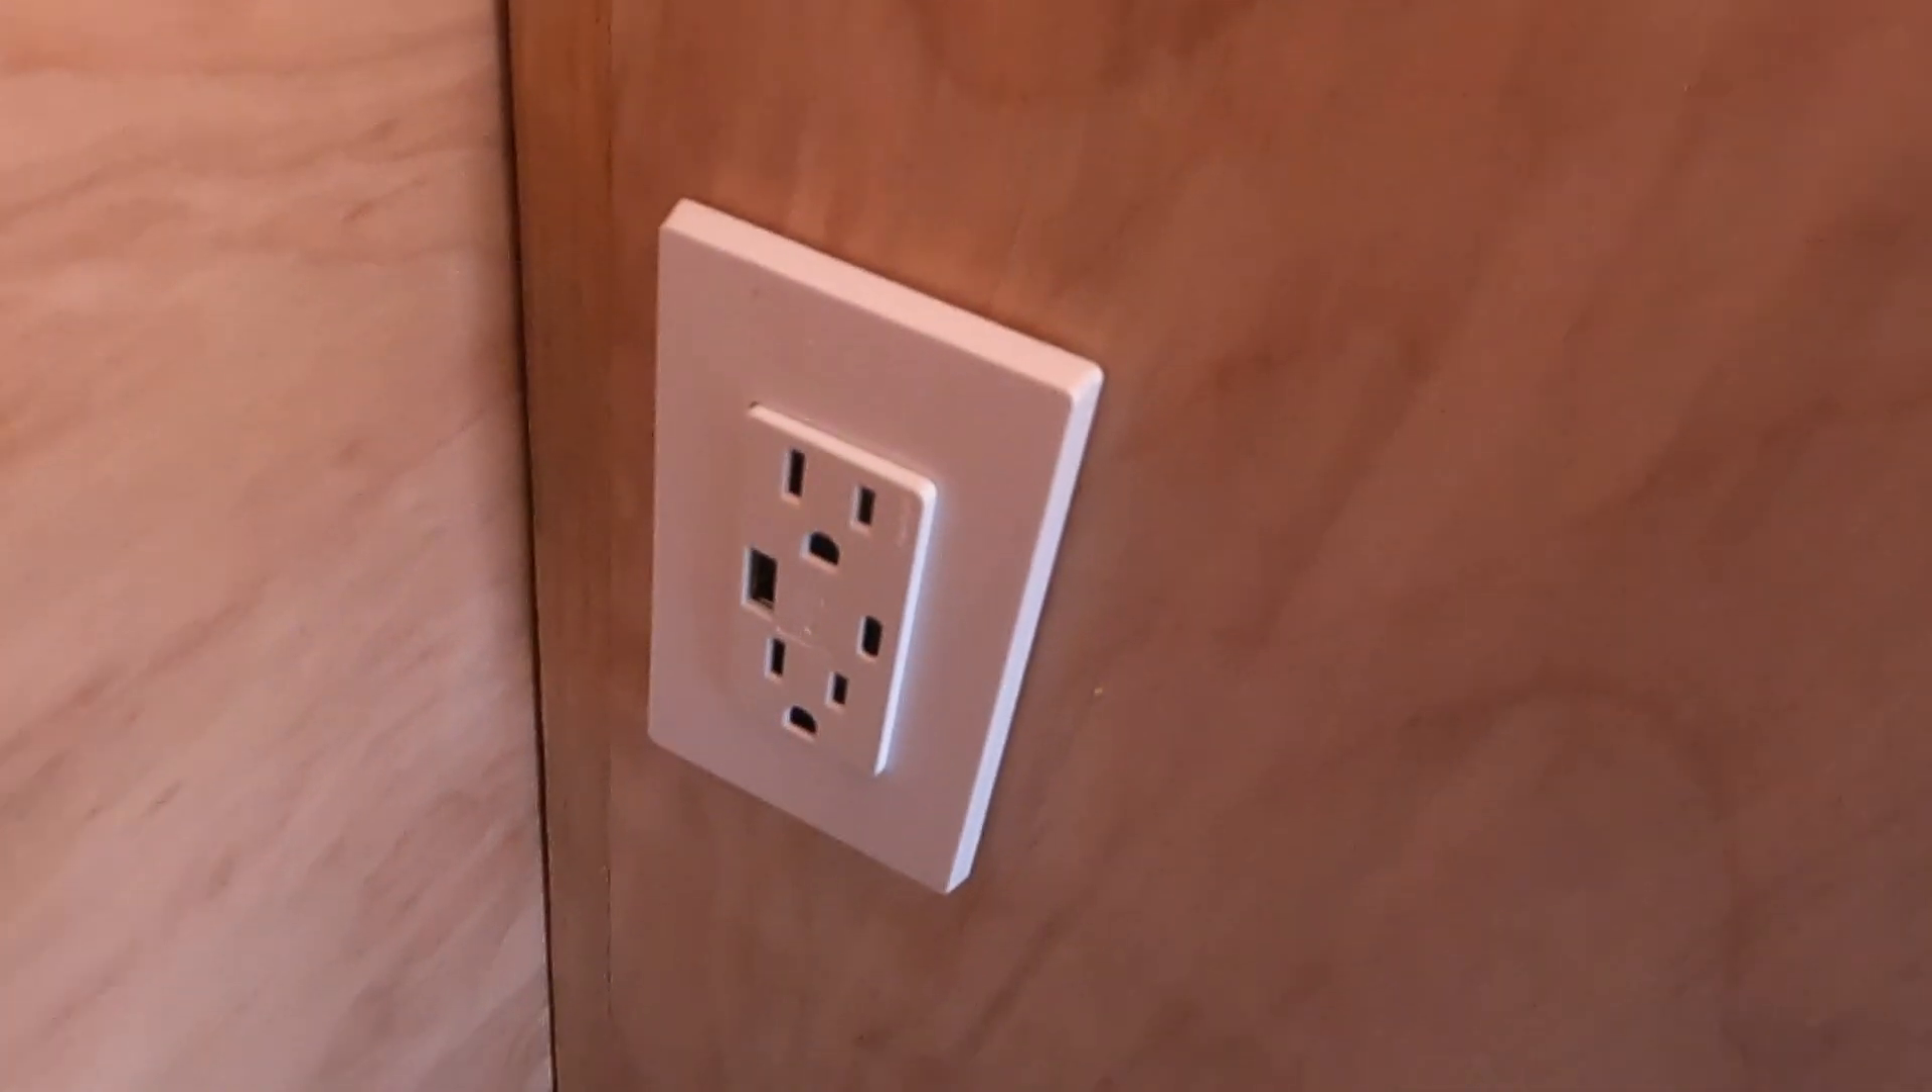So we got our outlet in looks nice and clean.